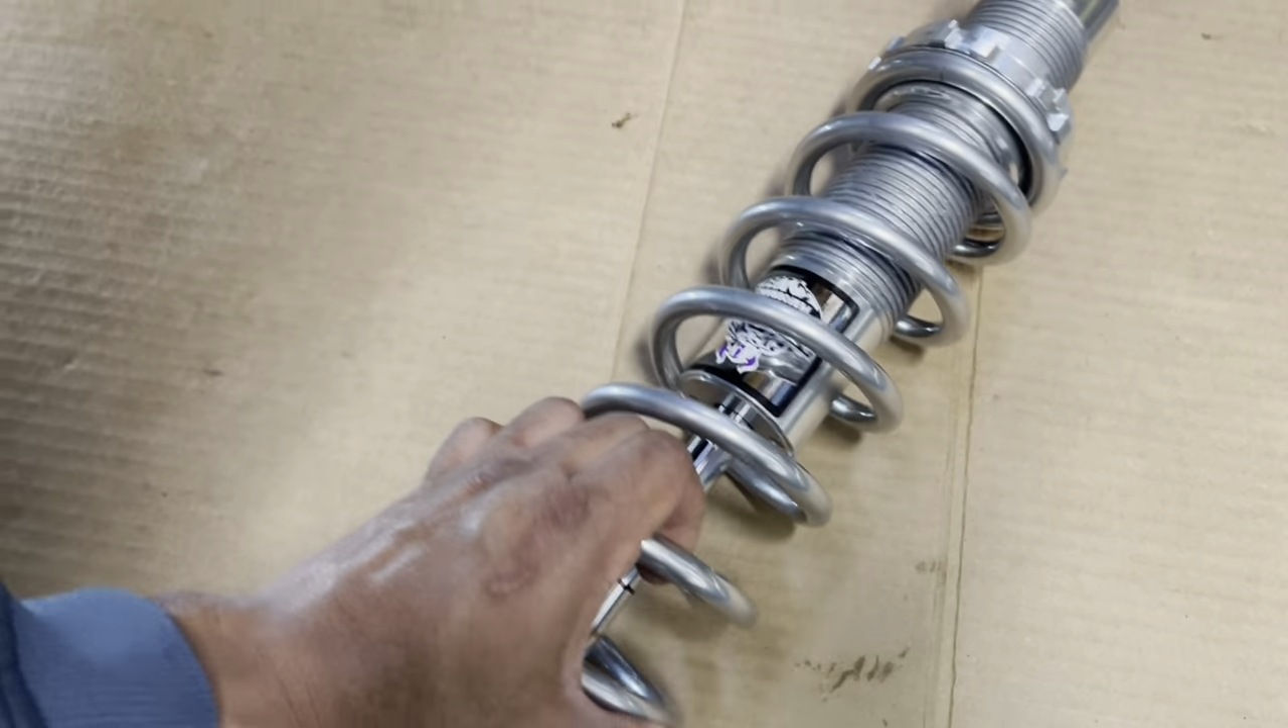This is my coilover all put together anti -seized and everything.